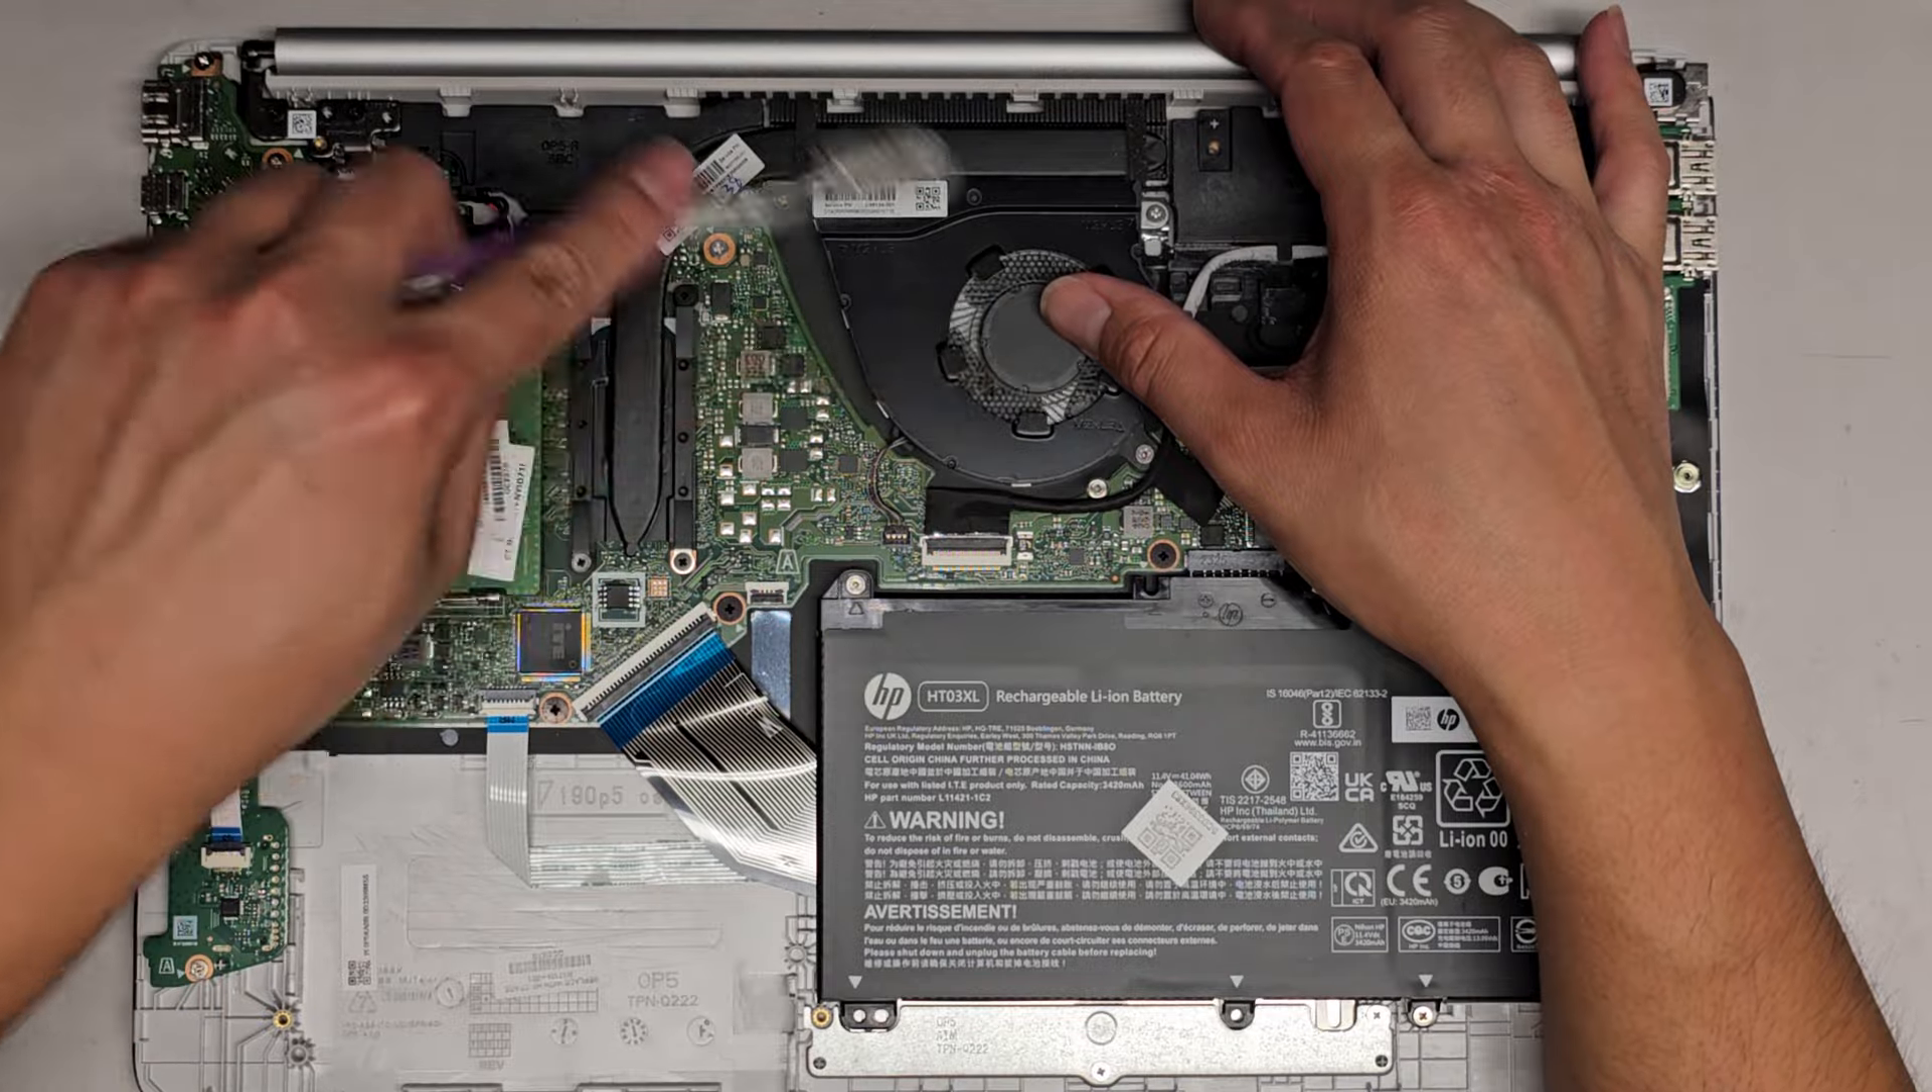All right, so now we got the bottom cover off.